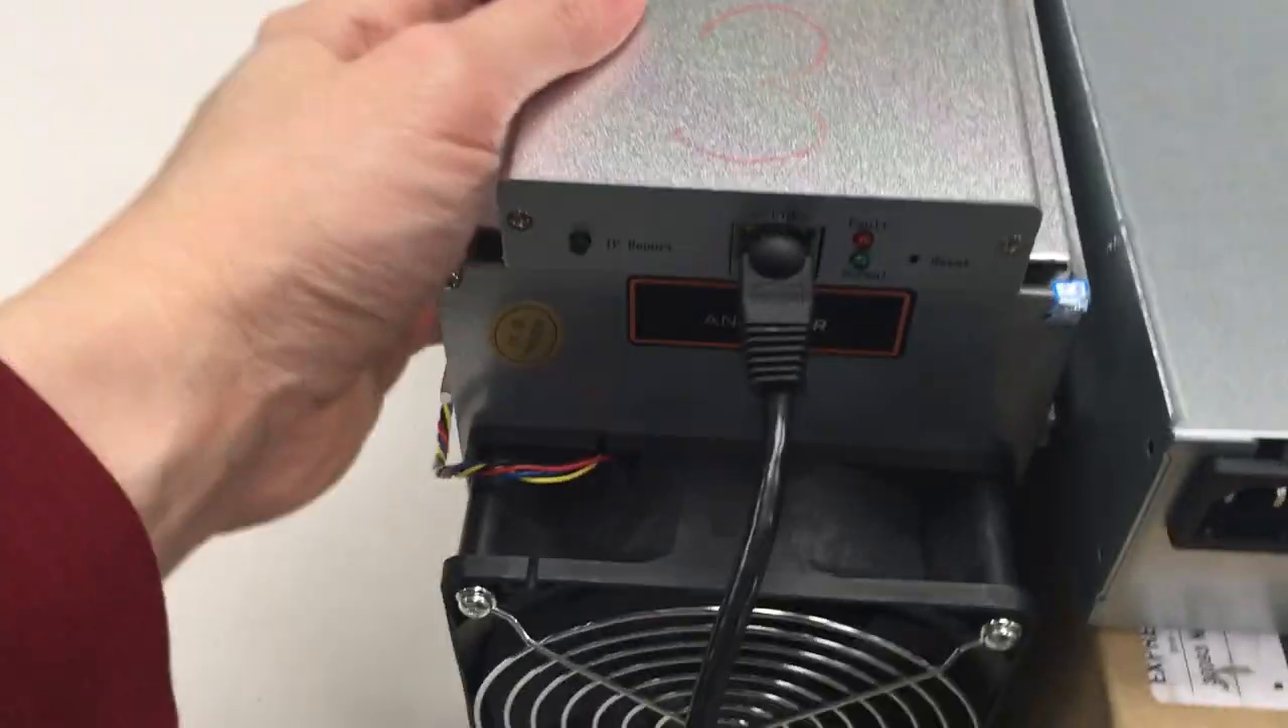Alright, so this is the ethernet cable, and I'm just going to attach it in here. Okay, so that's in place.